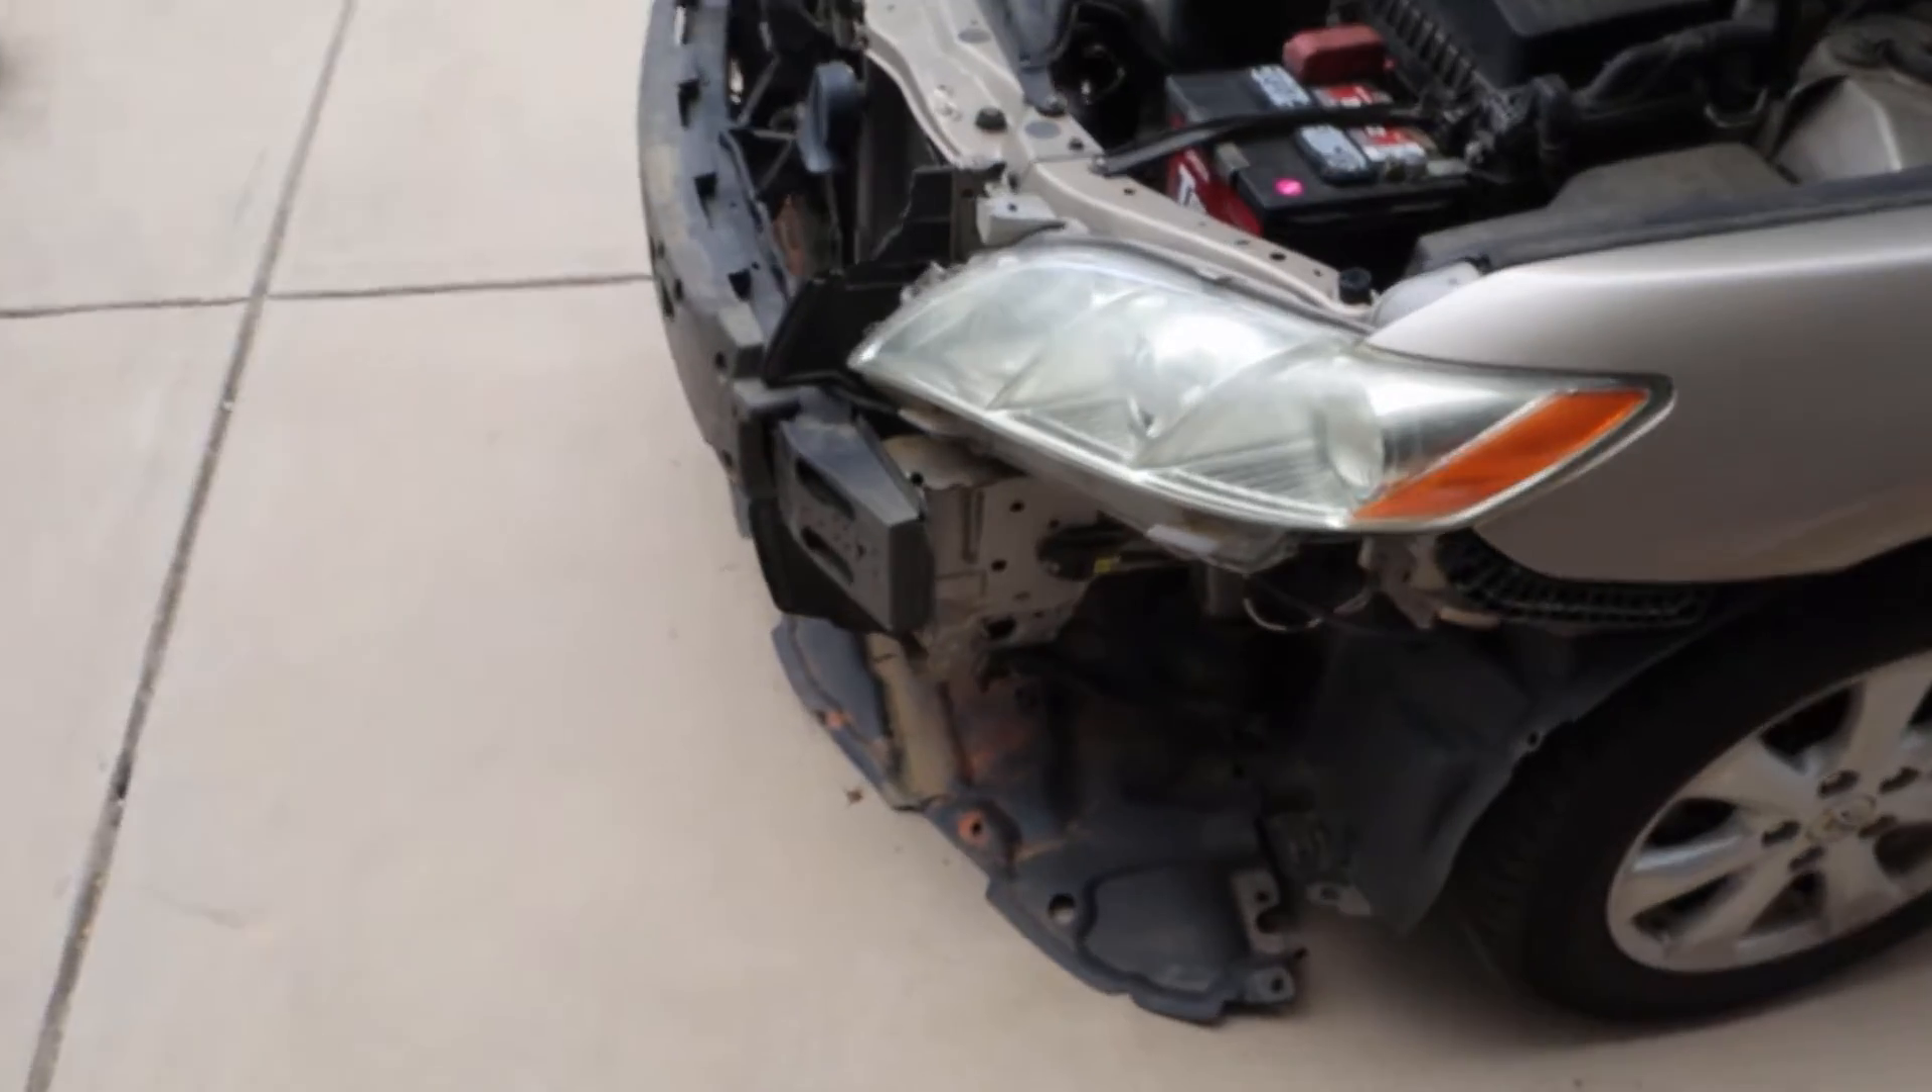So i got the bumper off of the camry.